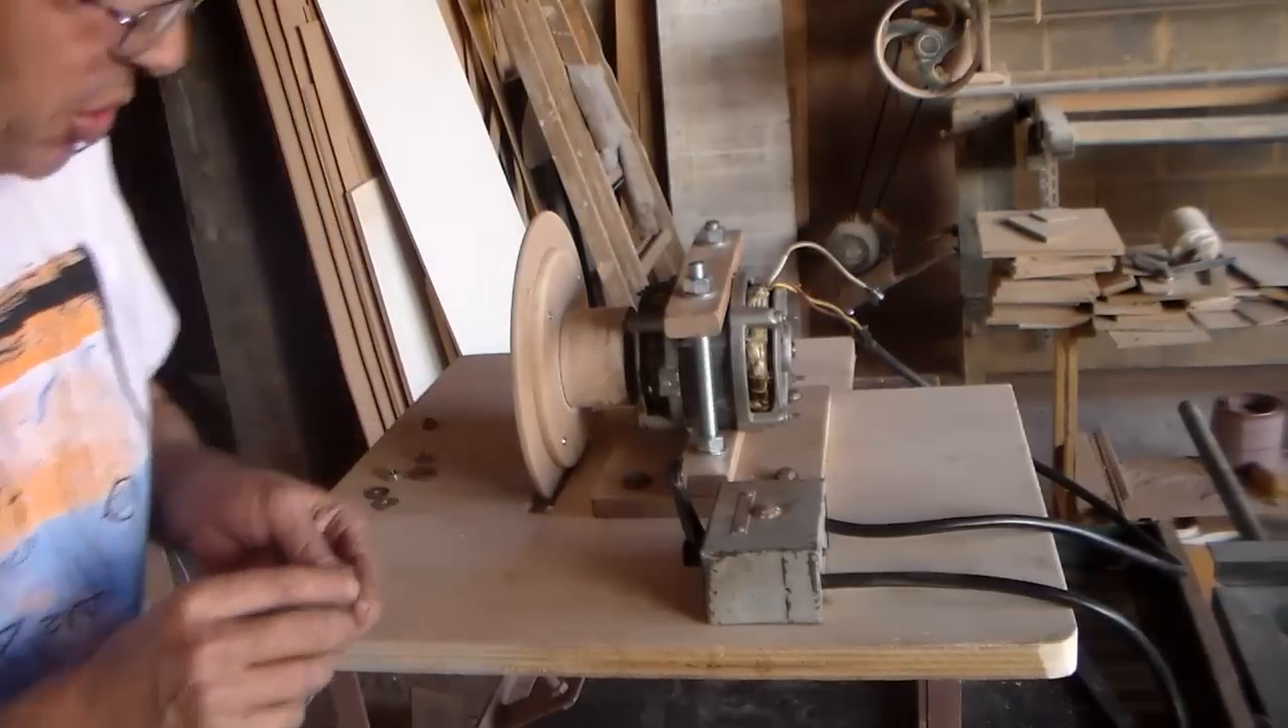Coloquei também a chave. Liga e desliga. No lugar.